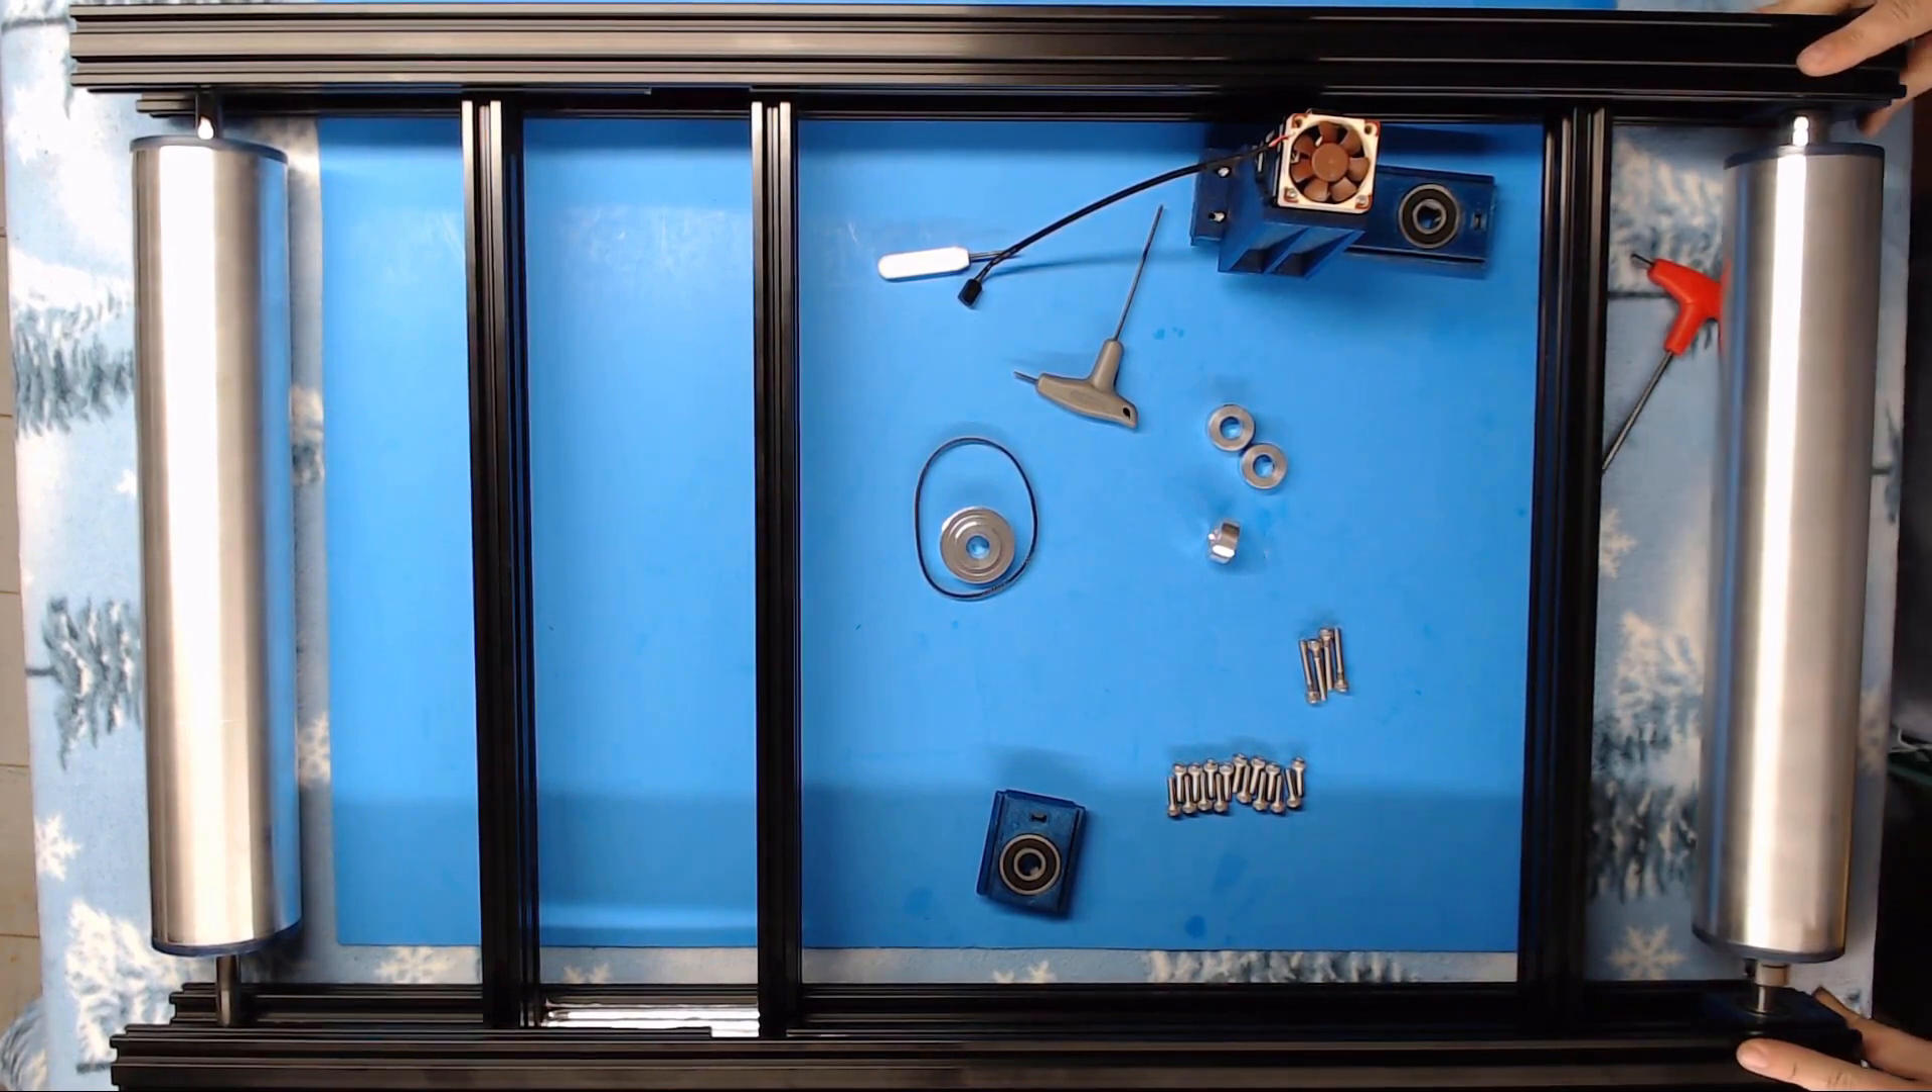So now we have the roller in.